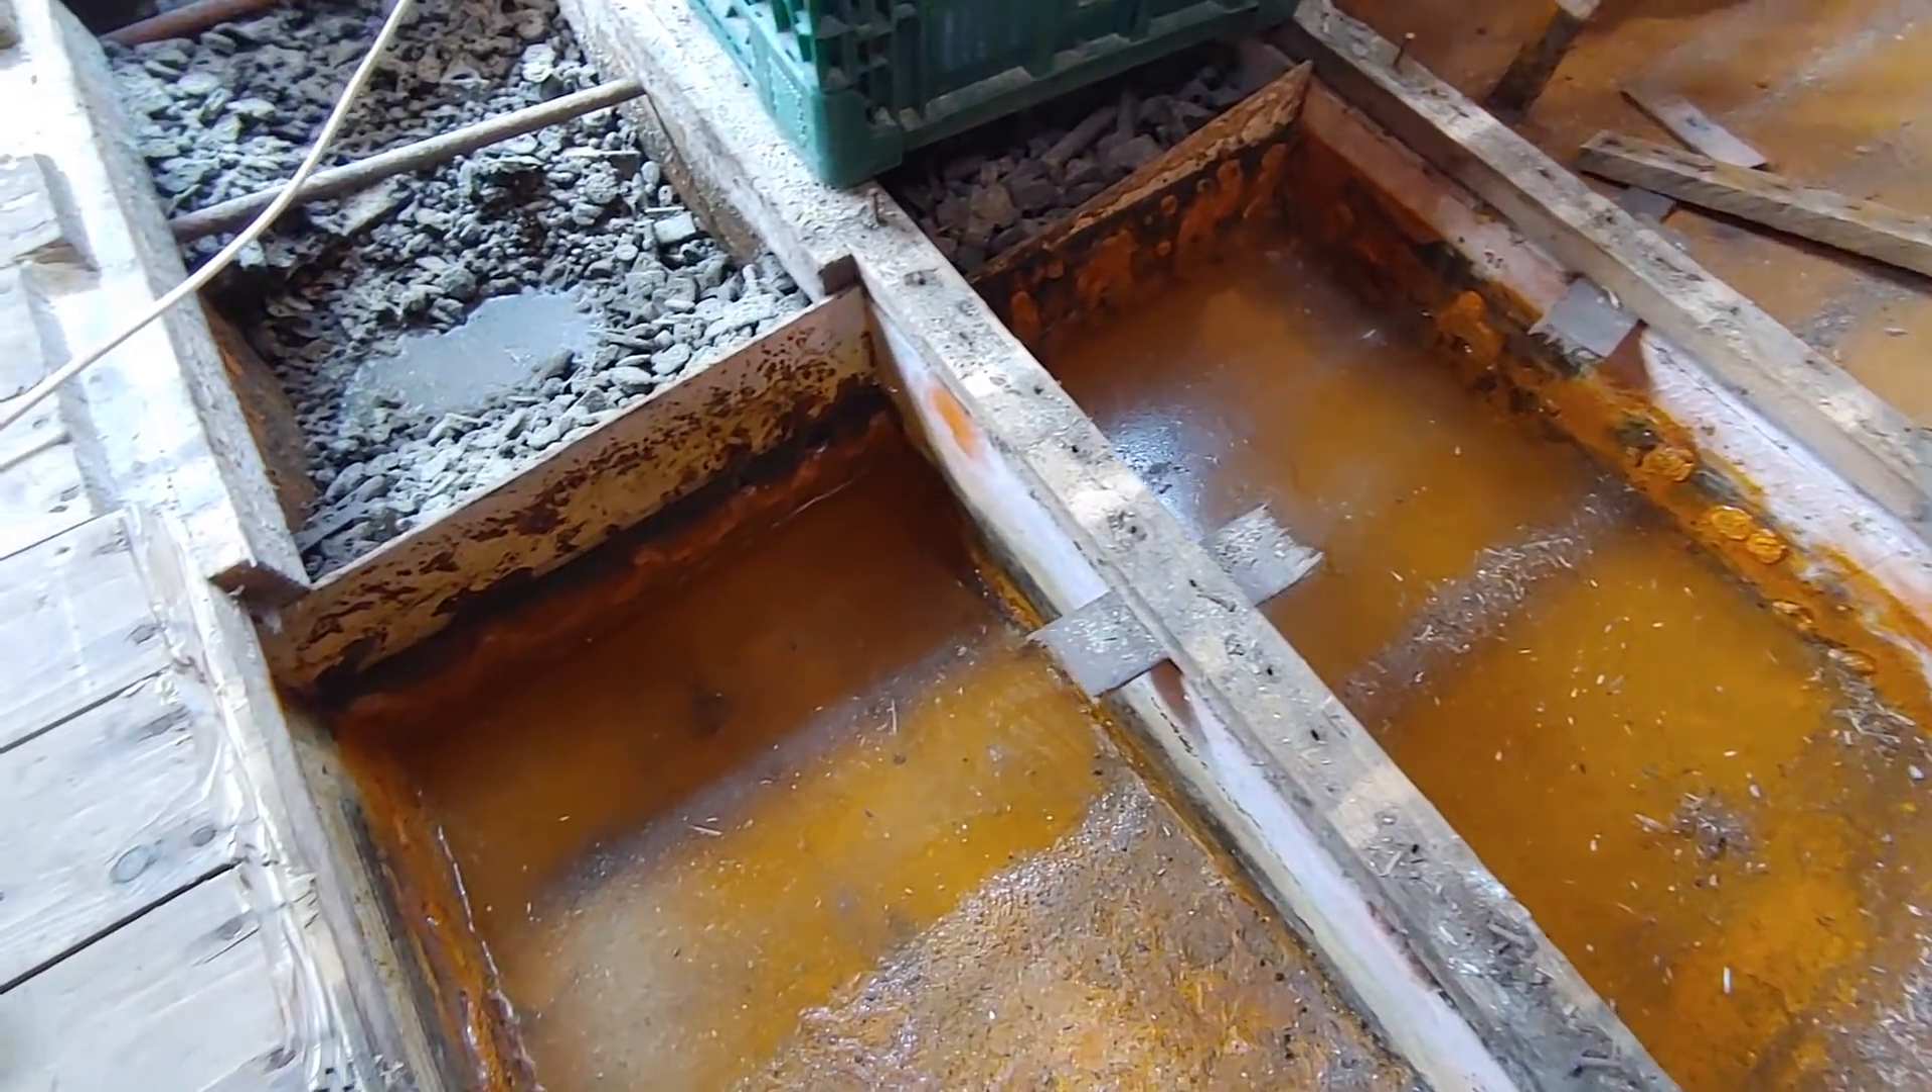All right, the floor panels have been removed, and this is what it looks like underneath.